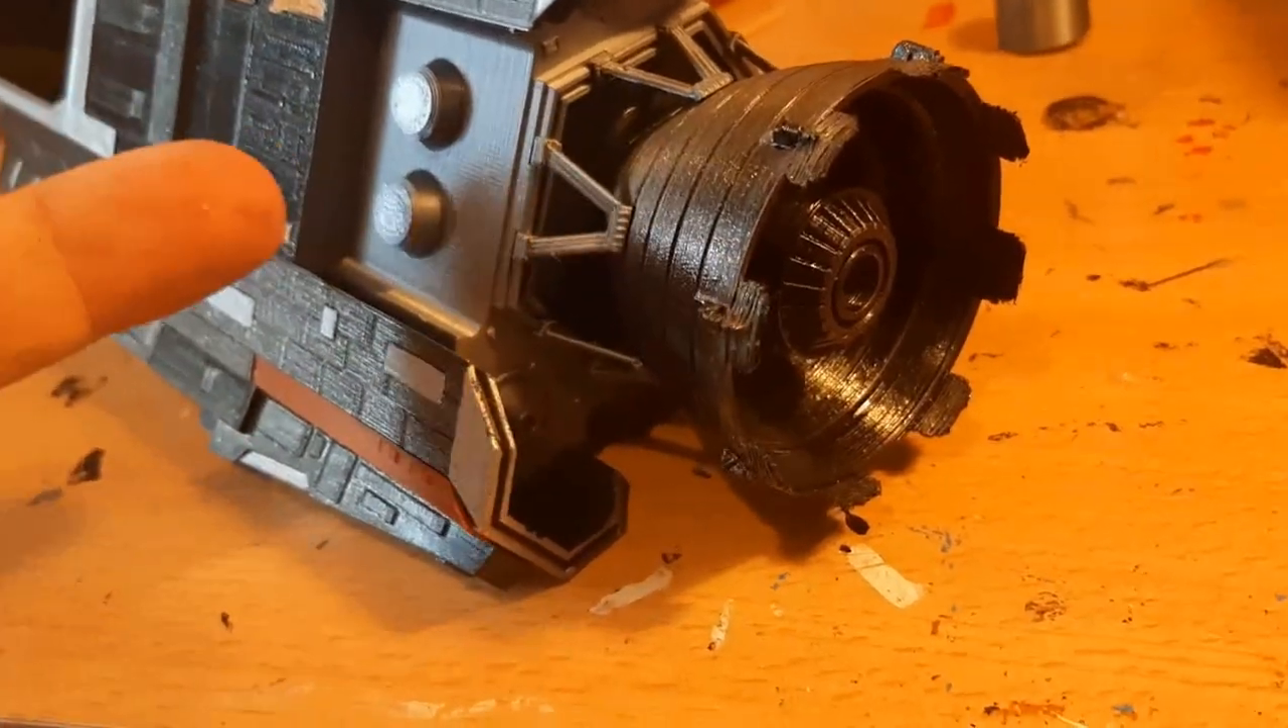So here the driving cone as well as the supports are already there.